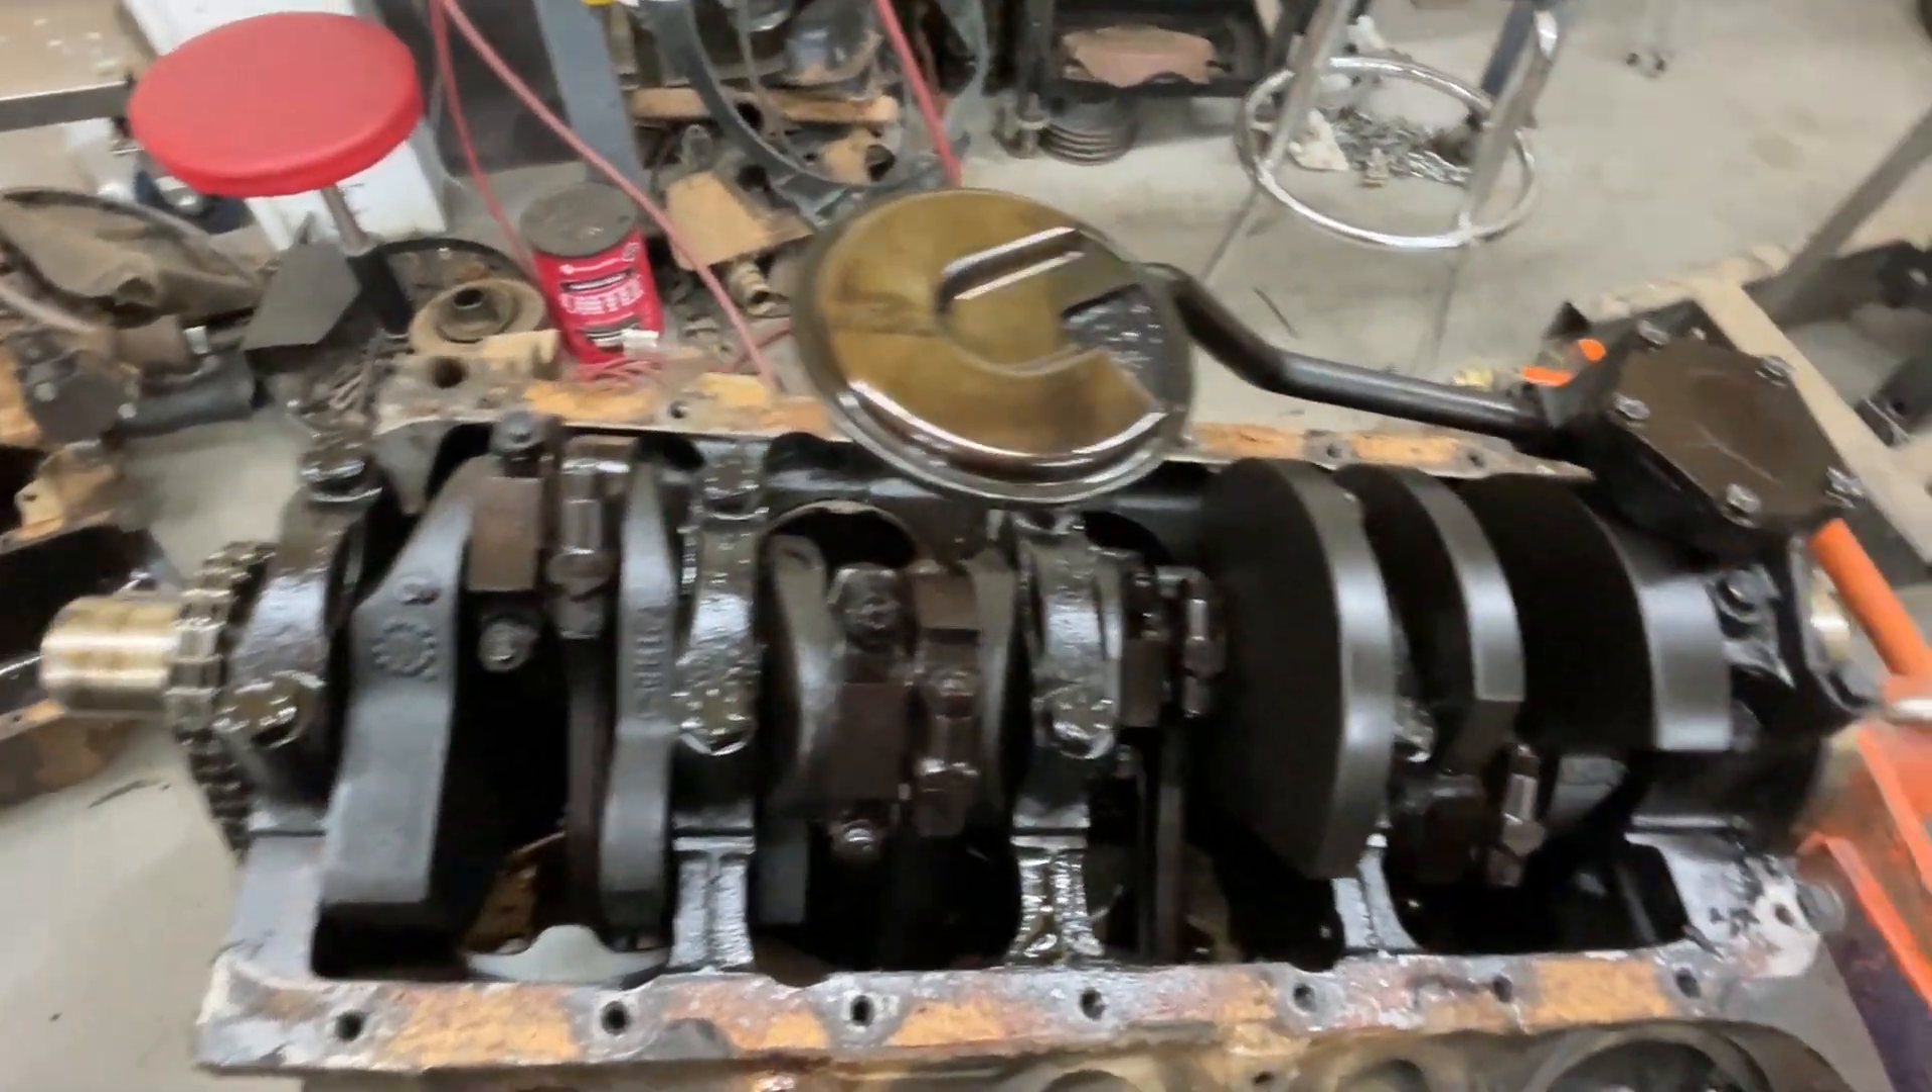Got the underside of the engine all opened up looks pretty good.